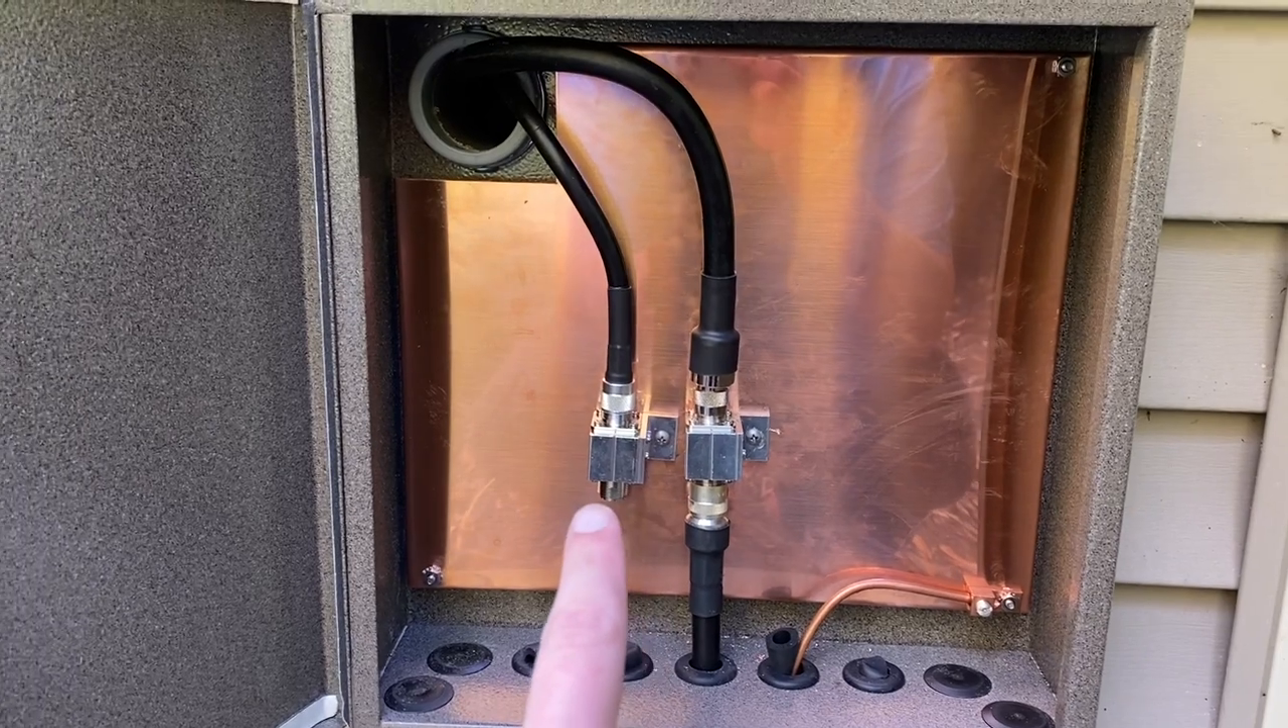Here on the left you'll notice we have a lightning arrestor with nothing on the bottom.